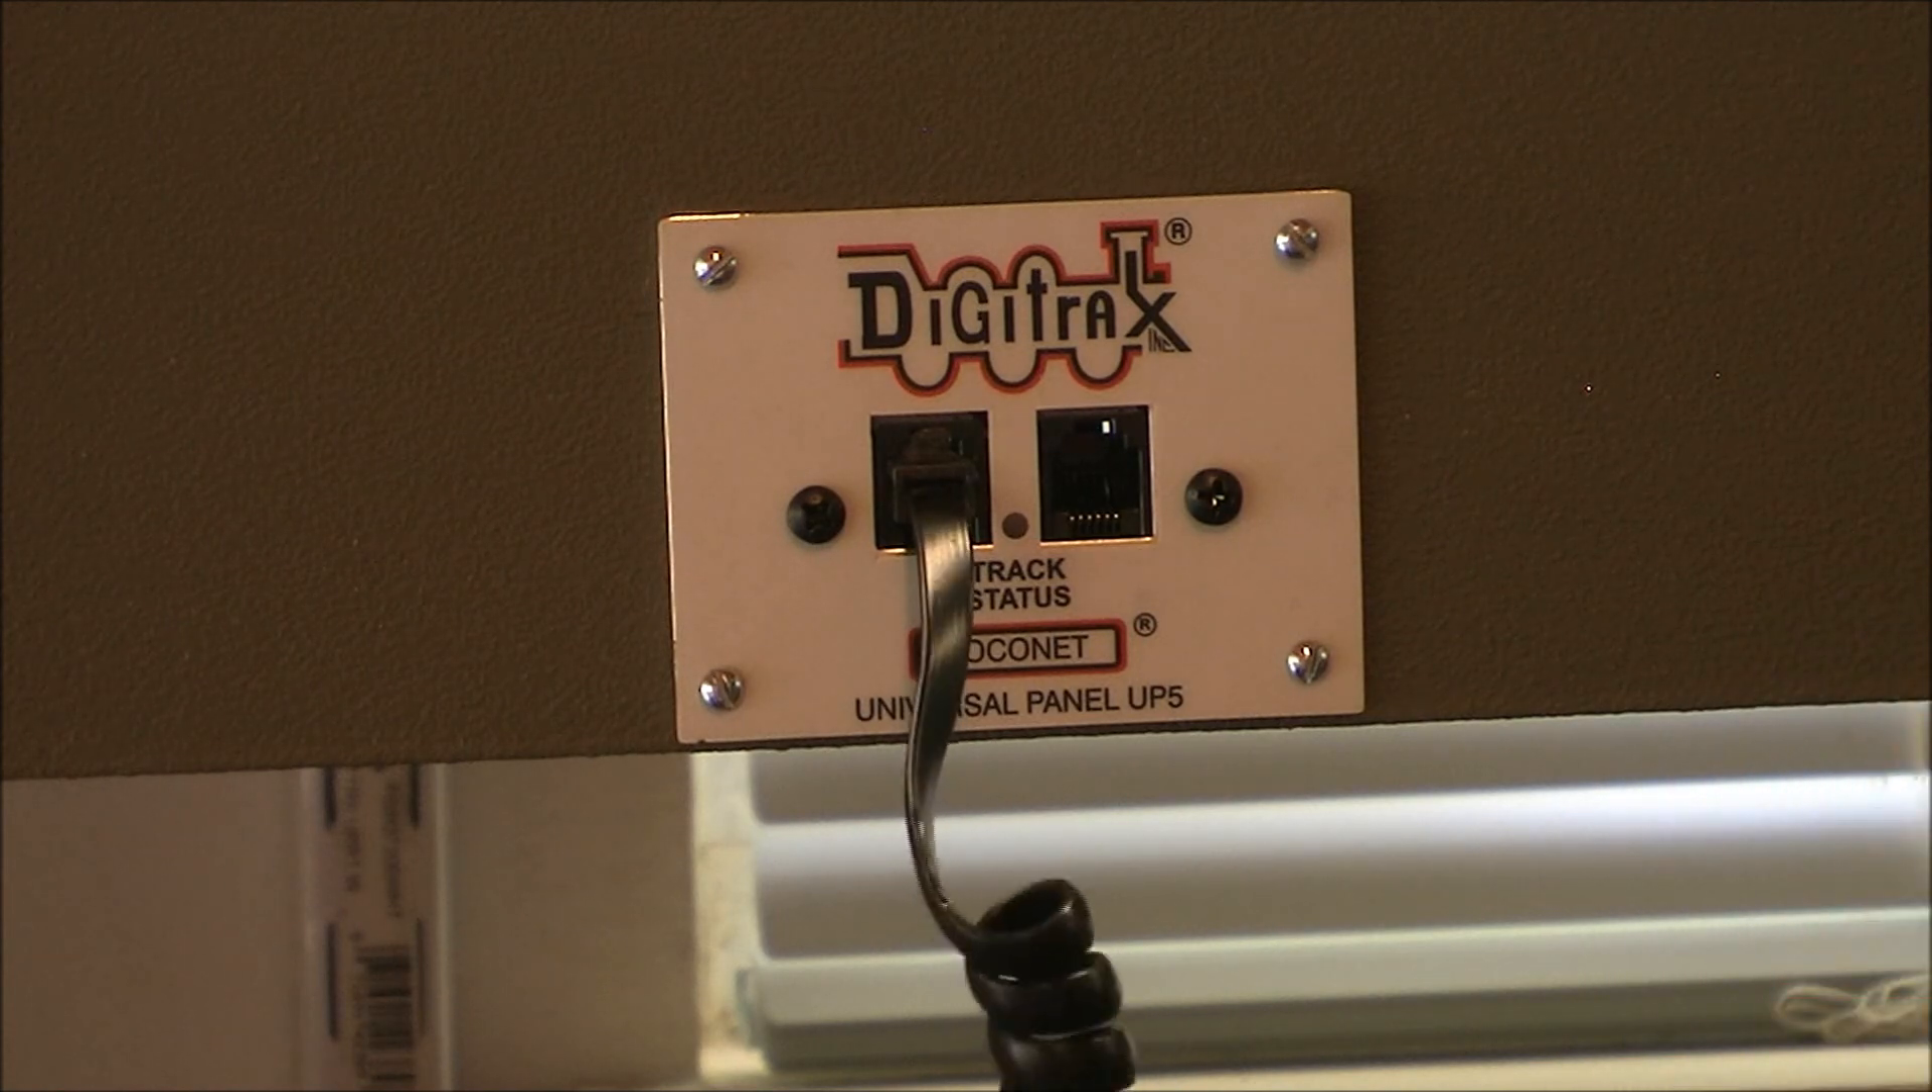So all we do now is just come in and we'll plug our controller in and now we have our controller ready to go.